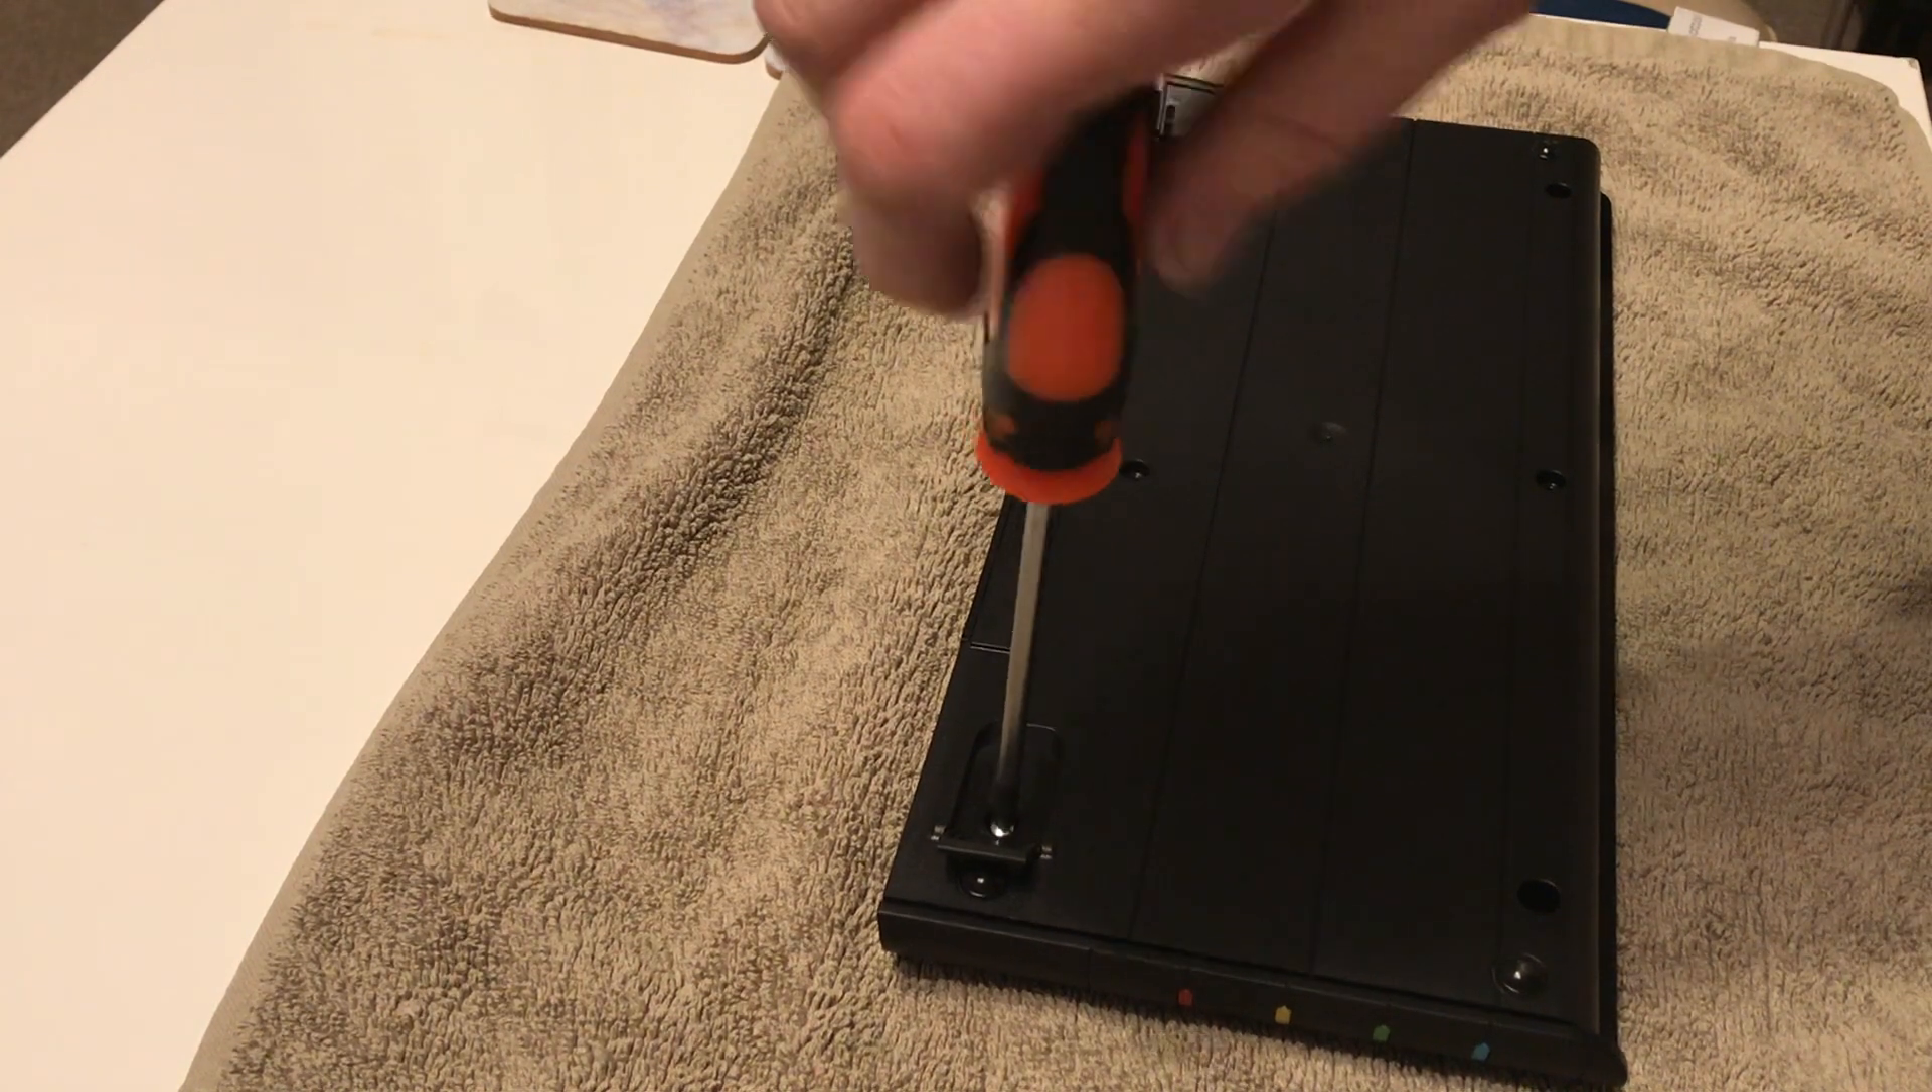We've got the case rebuilt now we're just popping the screws back in.